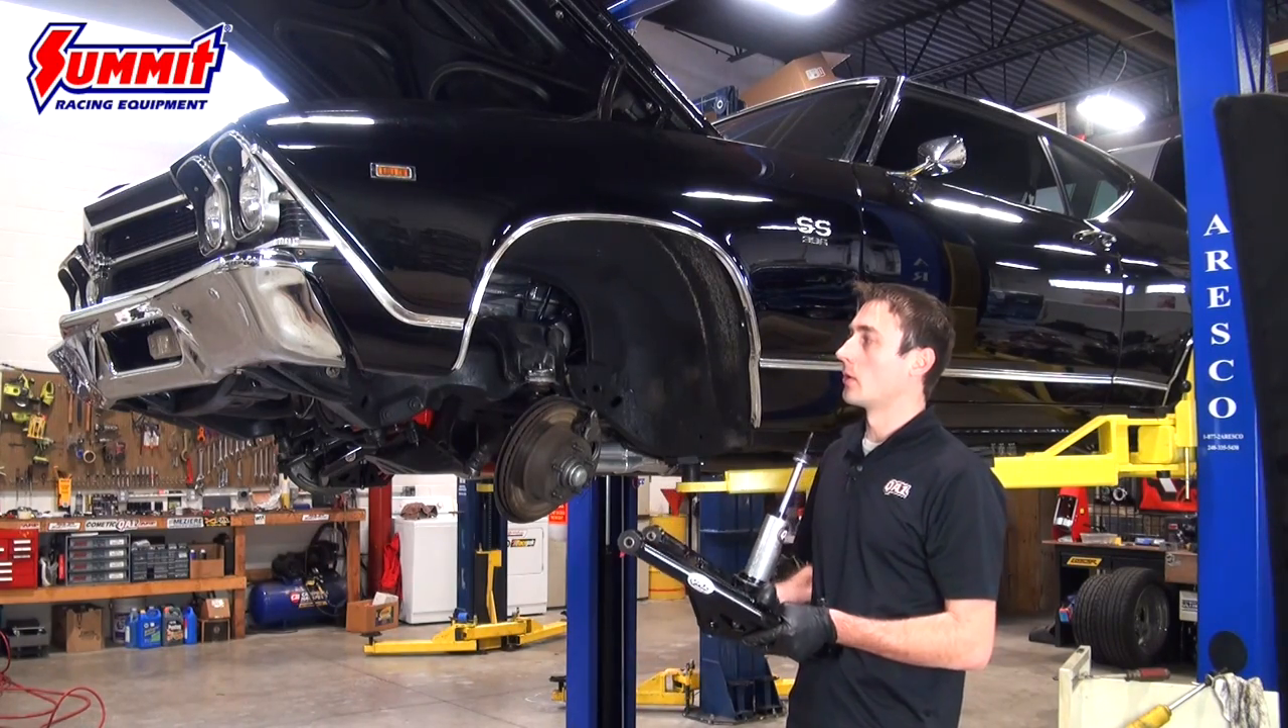Now you can see we already put the QA1 shock on the control arm.